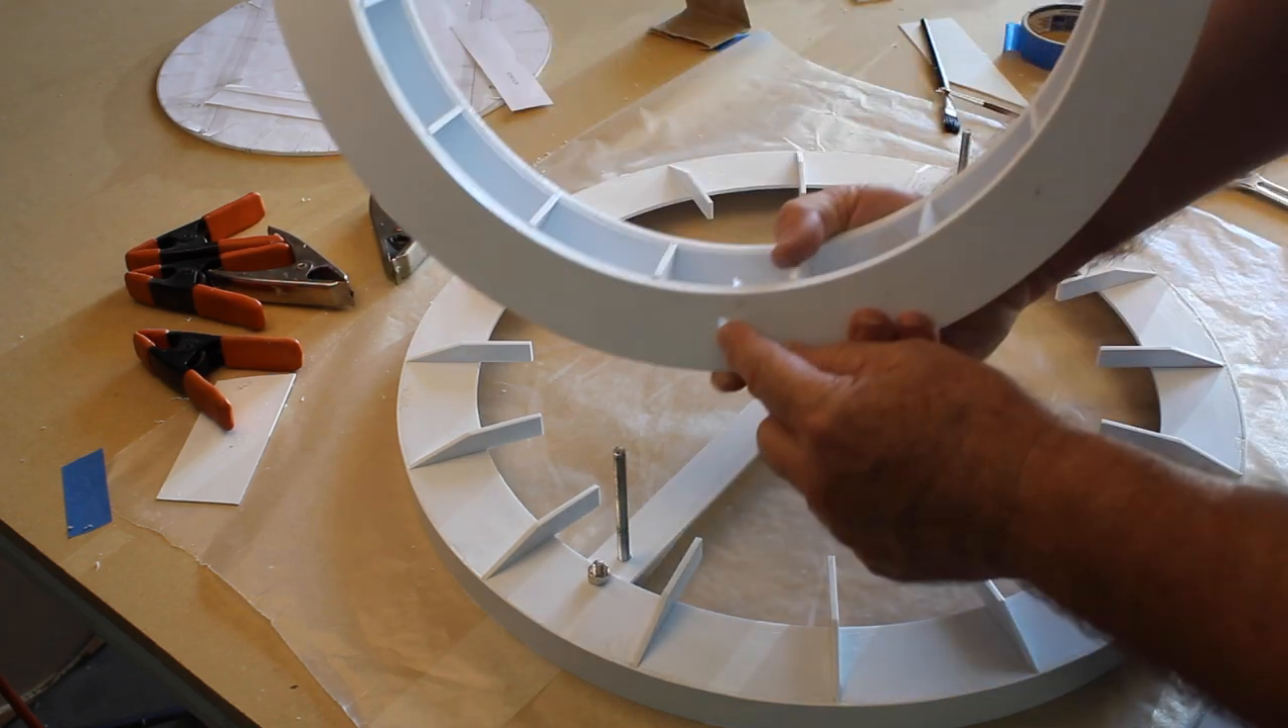We glued our little, uh, fins all the way around.